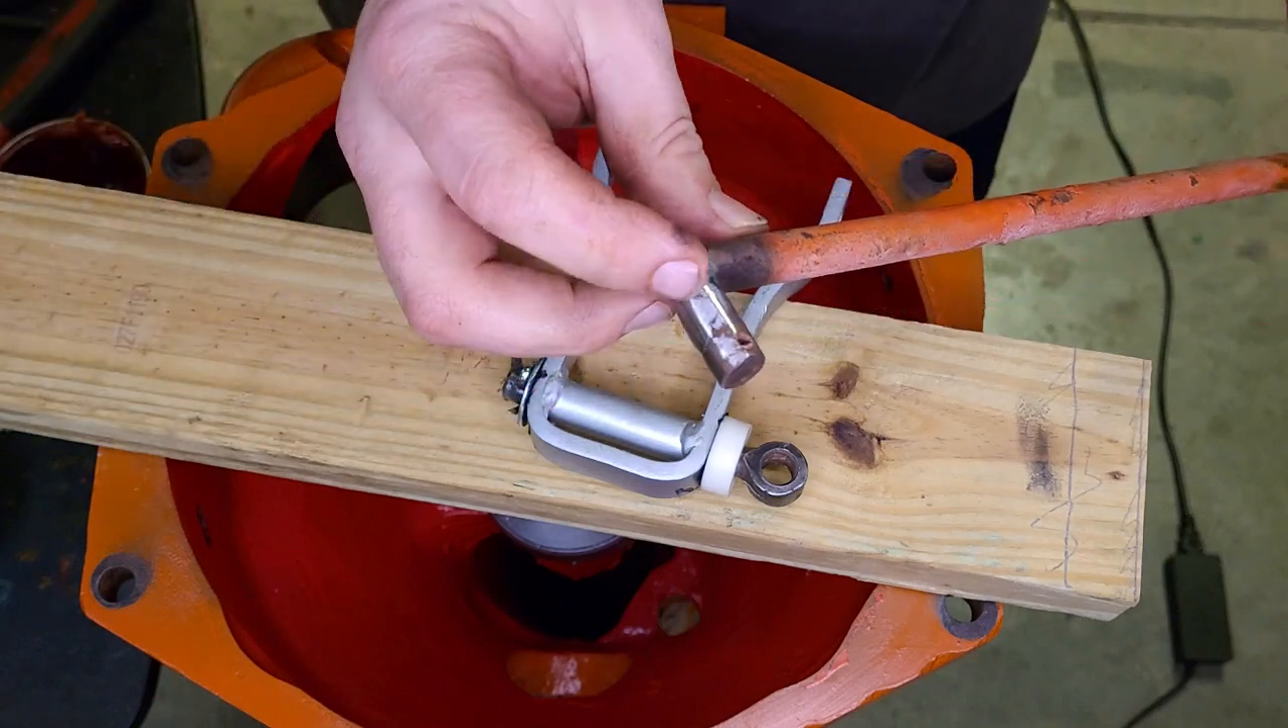Now just to show you how this is set up this rod which I'm not going to install yet is the rod for the clutch still need to do a little work on it.